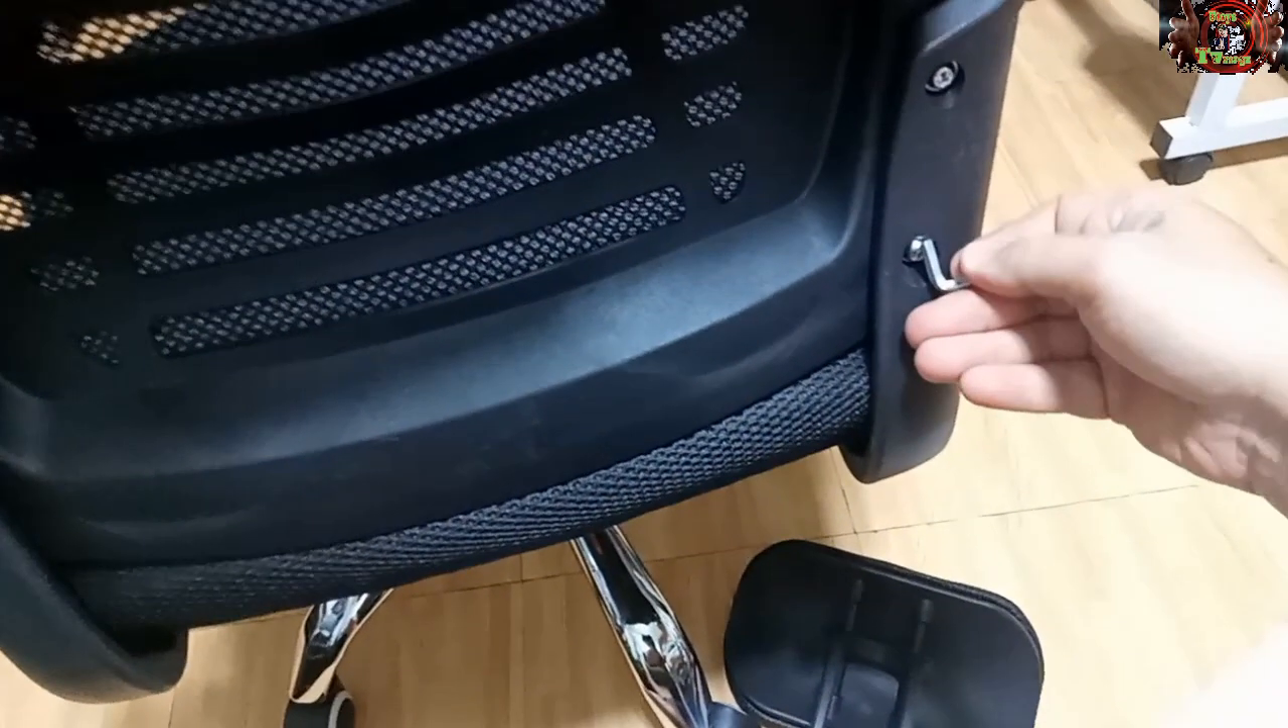Okay and uh we've got the uh backrest uh in there already and i'm just uh tightening it up tightening it up.